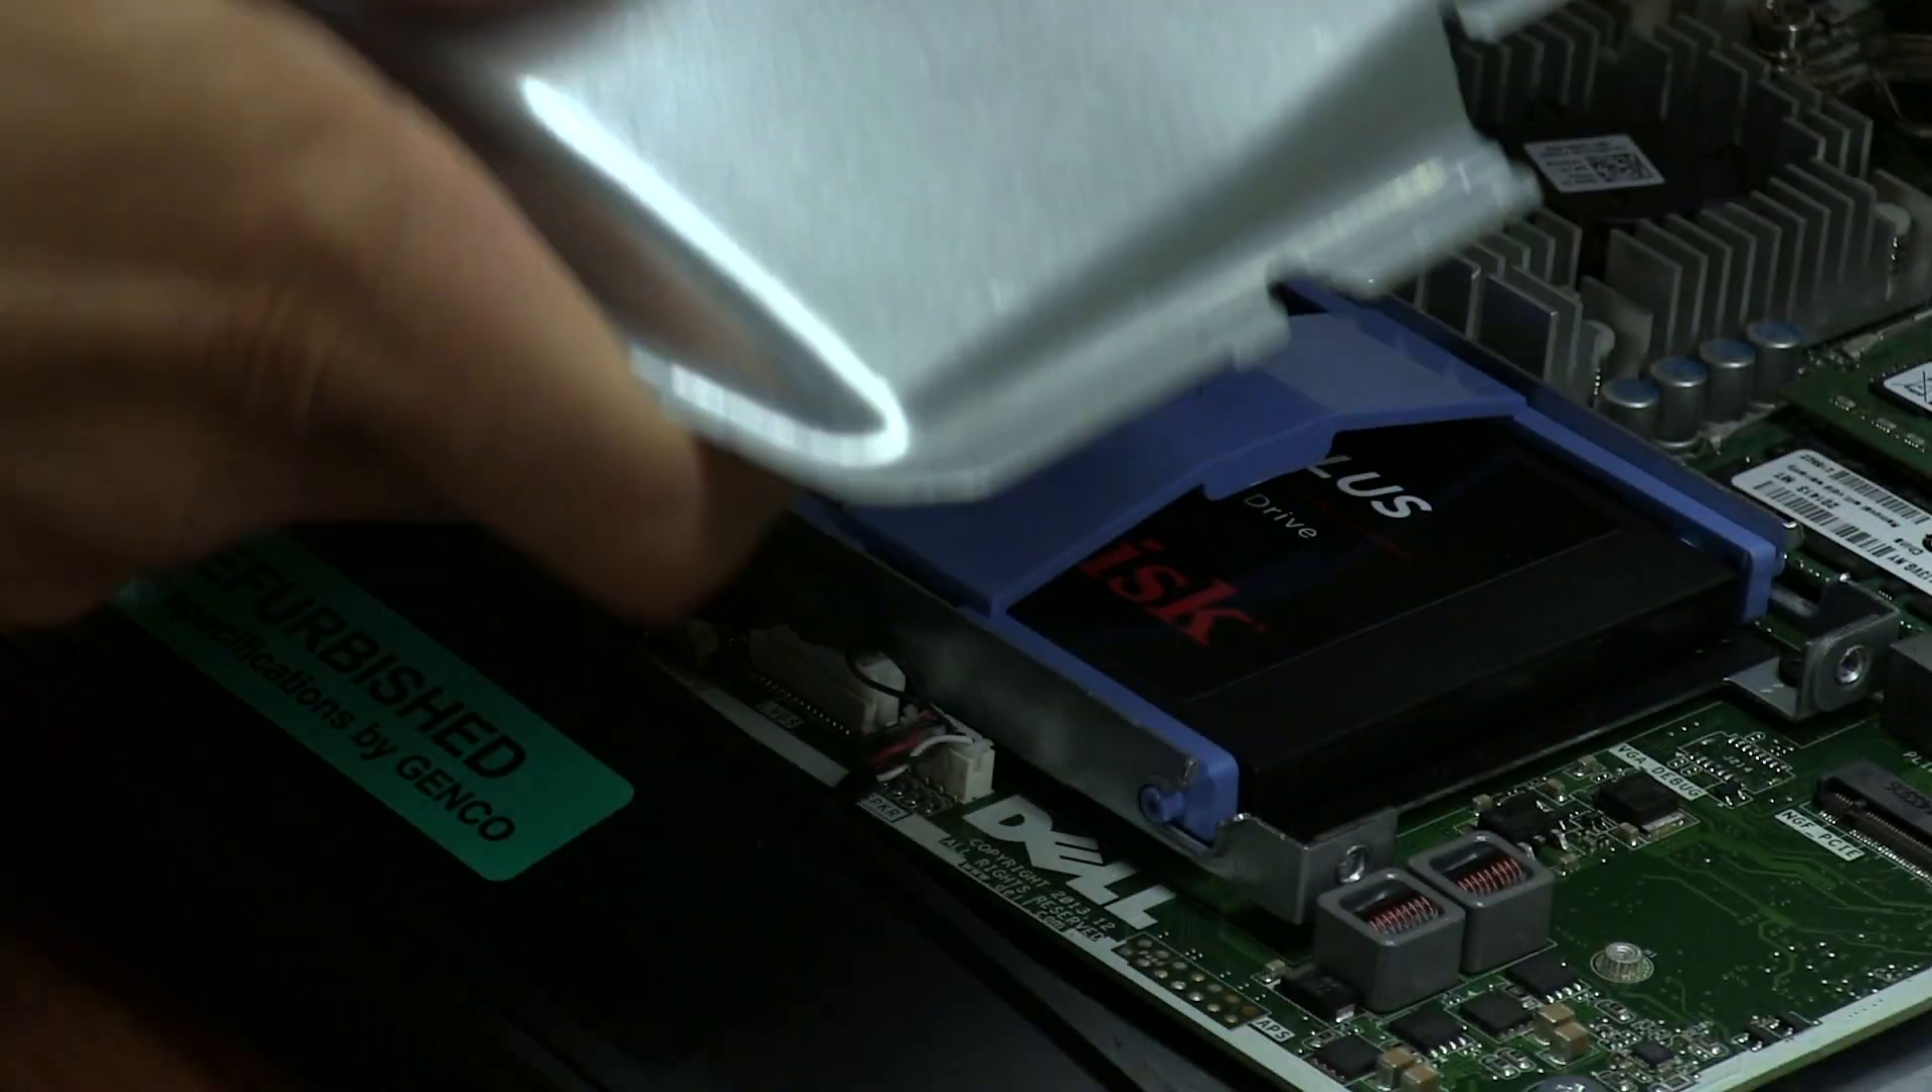And that's it. Solid state drive is already inserted.